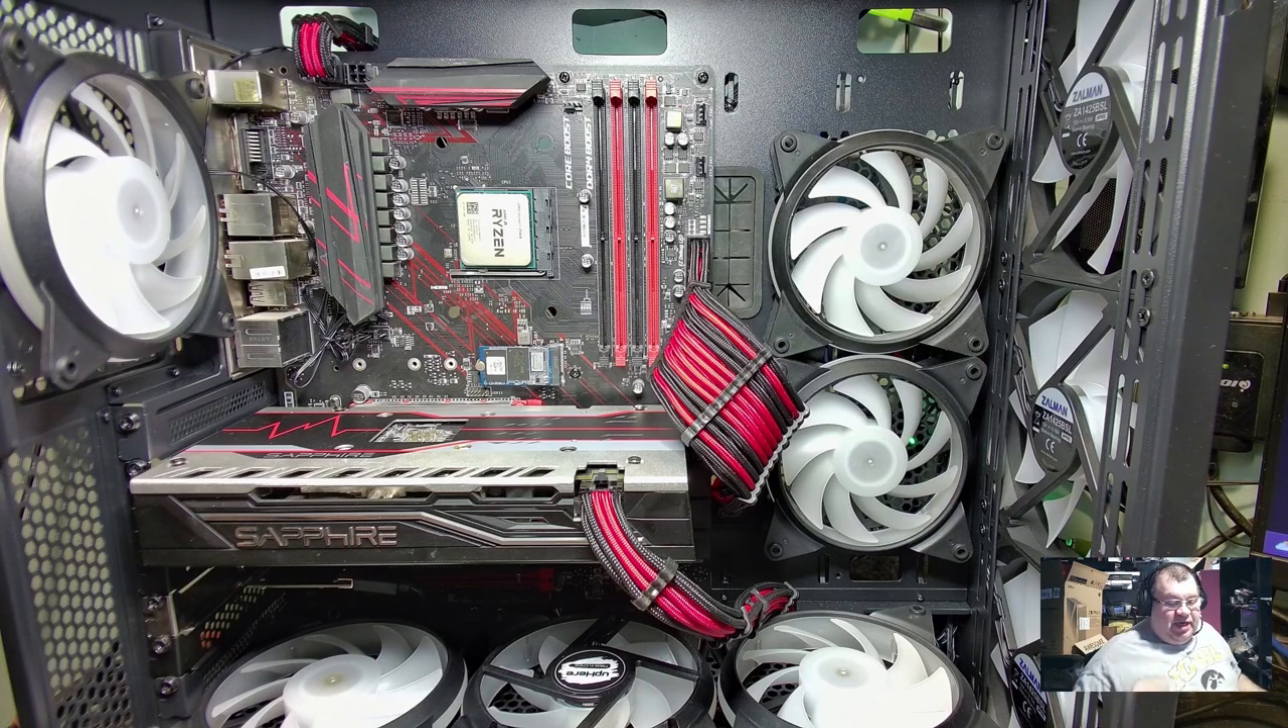So yeah Anyway, so let's cut this scene here and uh, let me dick around a little more with this and uh, we'll come back in the next scene Okay, the new extensions came in and I got those installed.